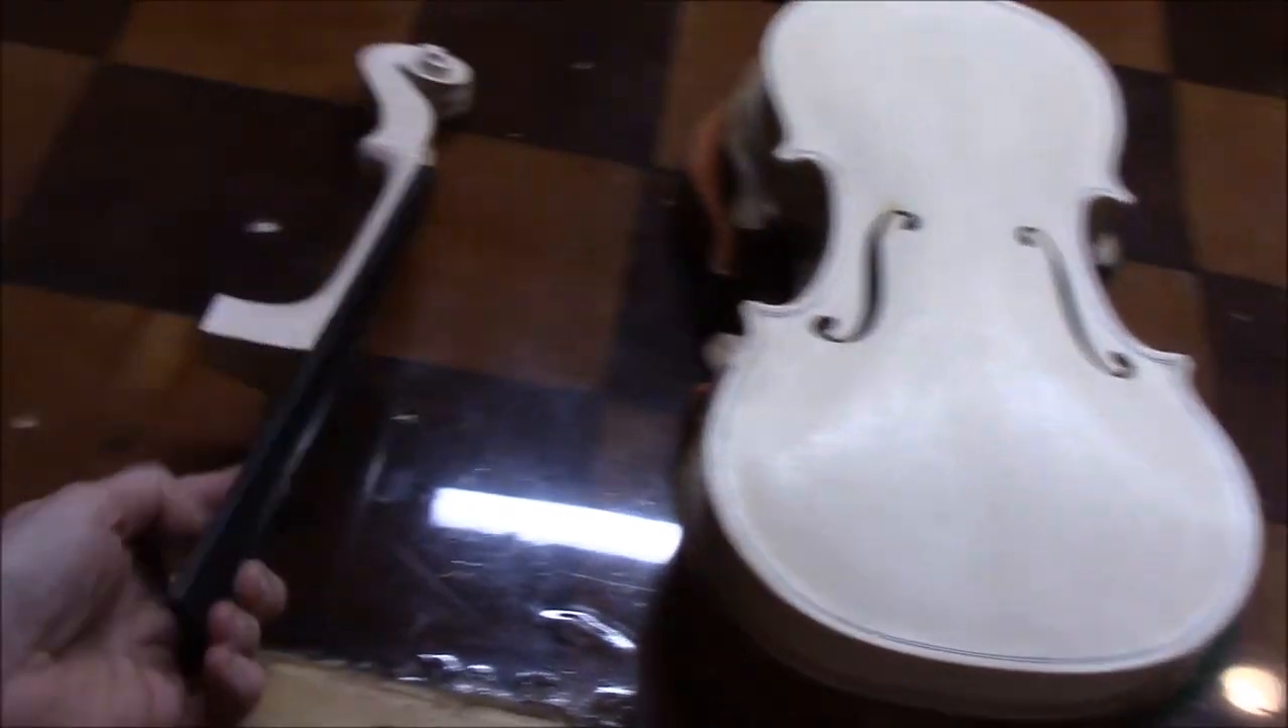We're just about ready to get the neck on.